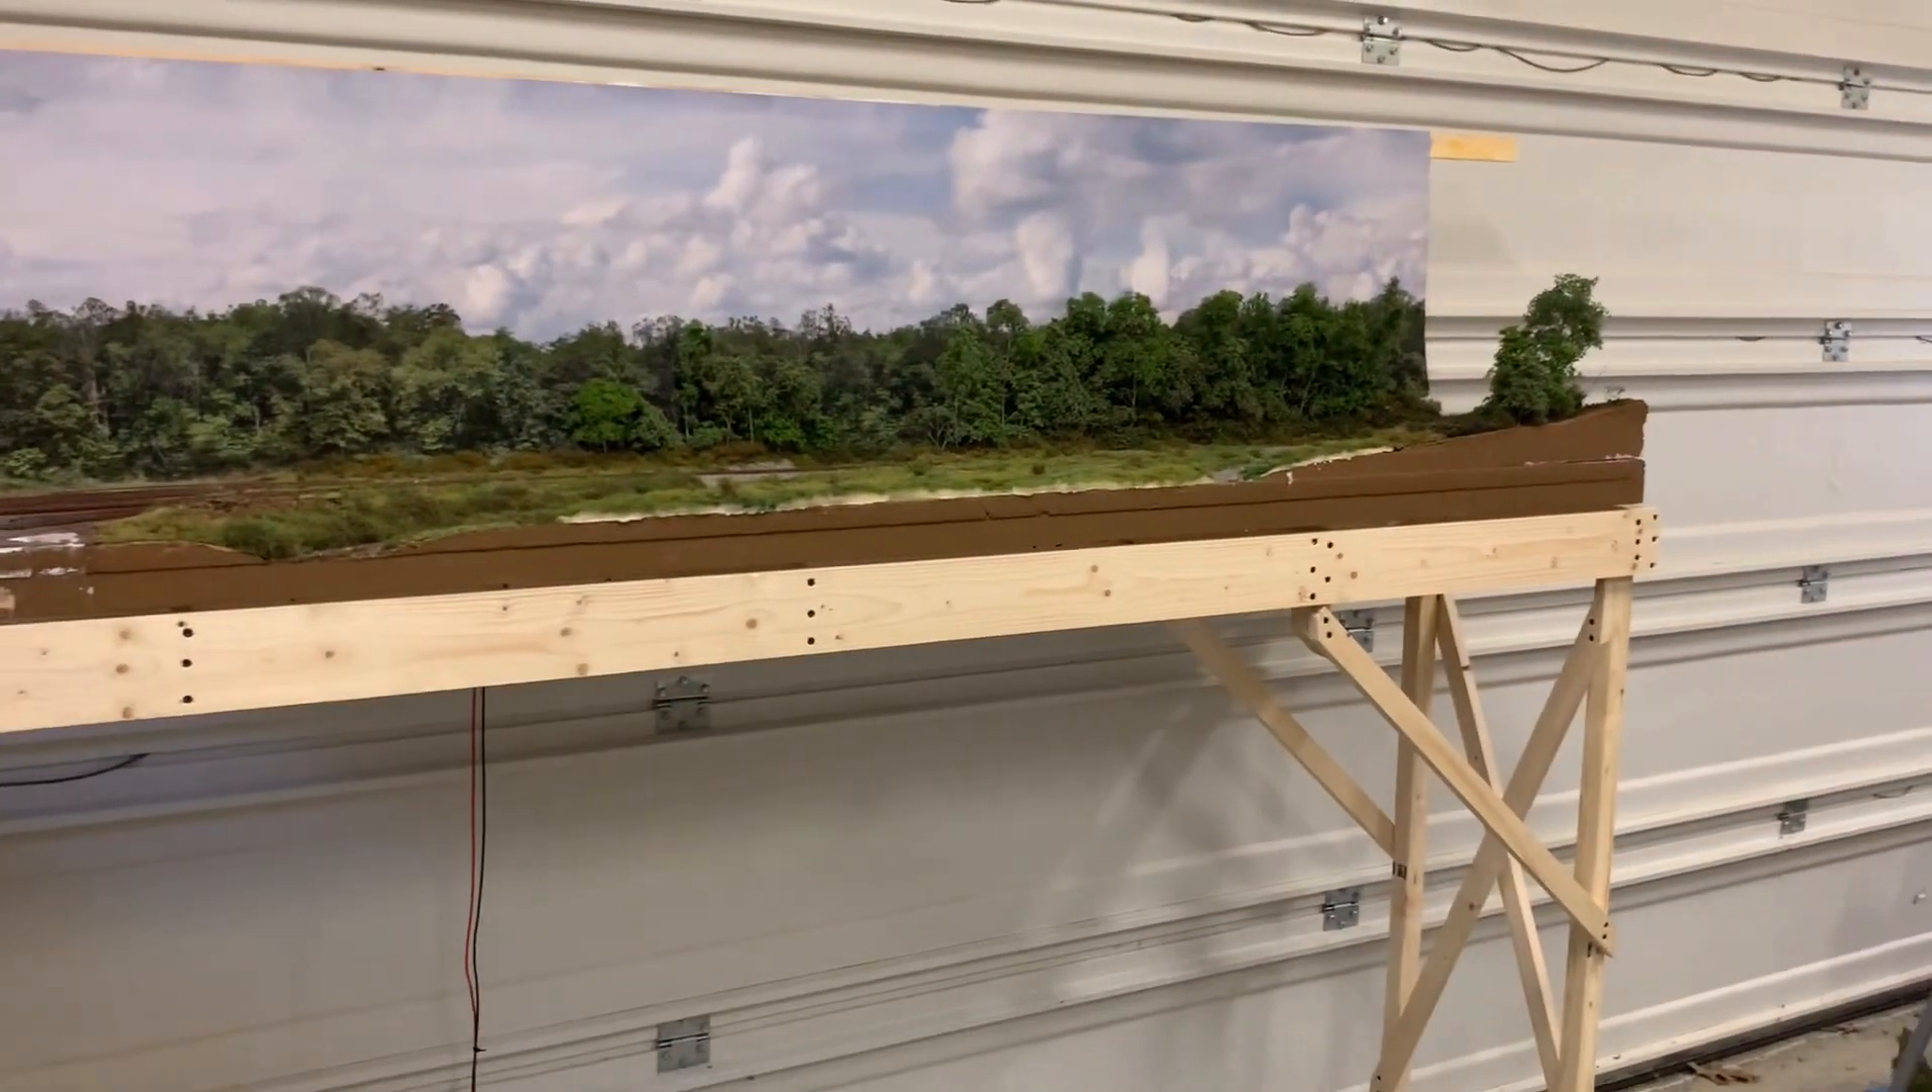I just built a simple little eight foot long box frame and I built it wide enough to hold the existing creek scene.